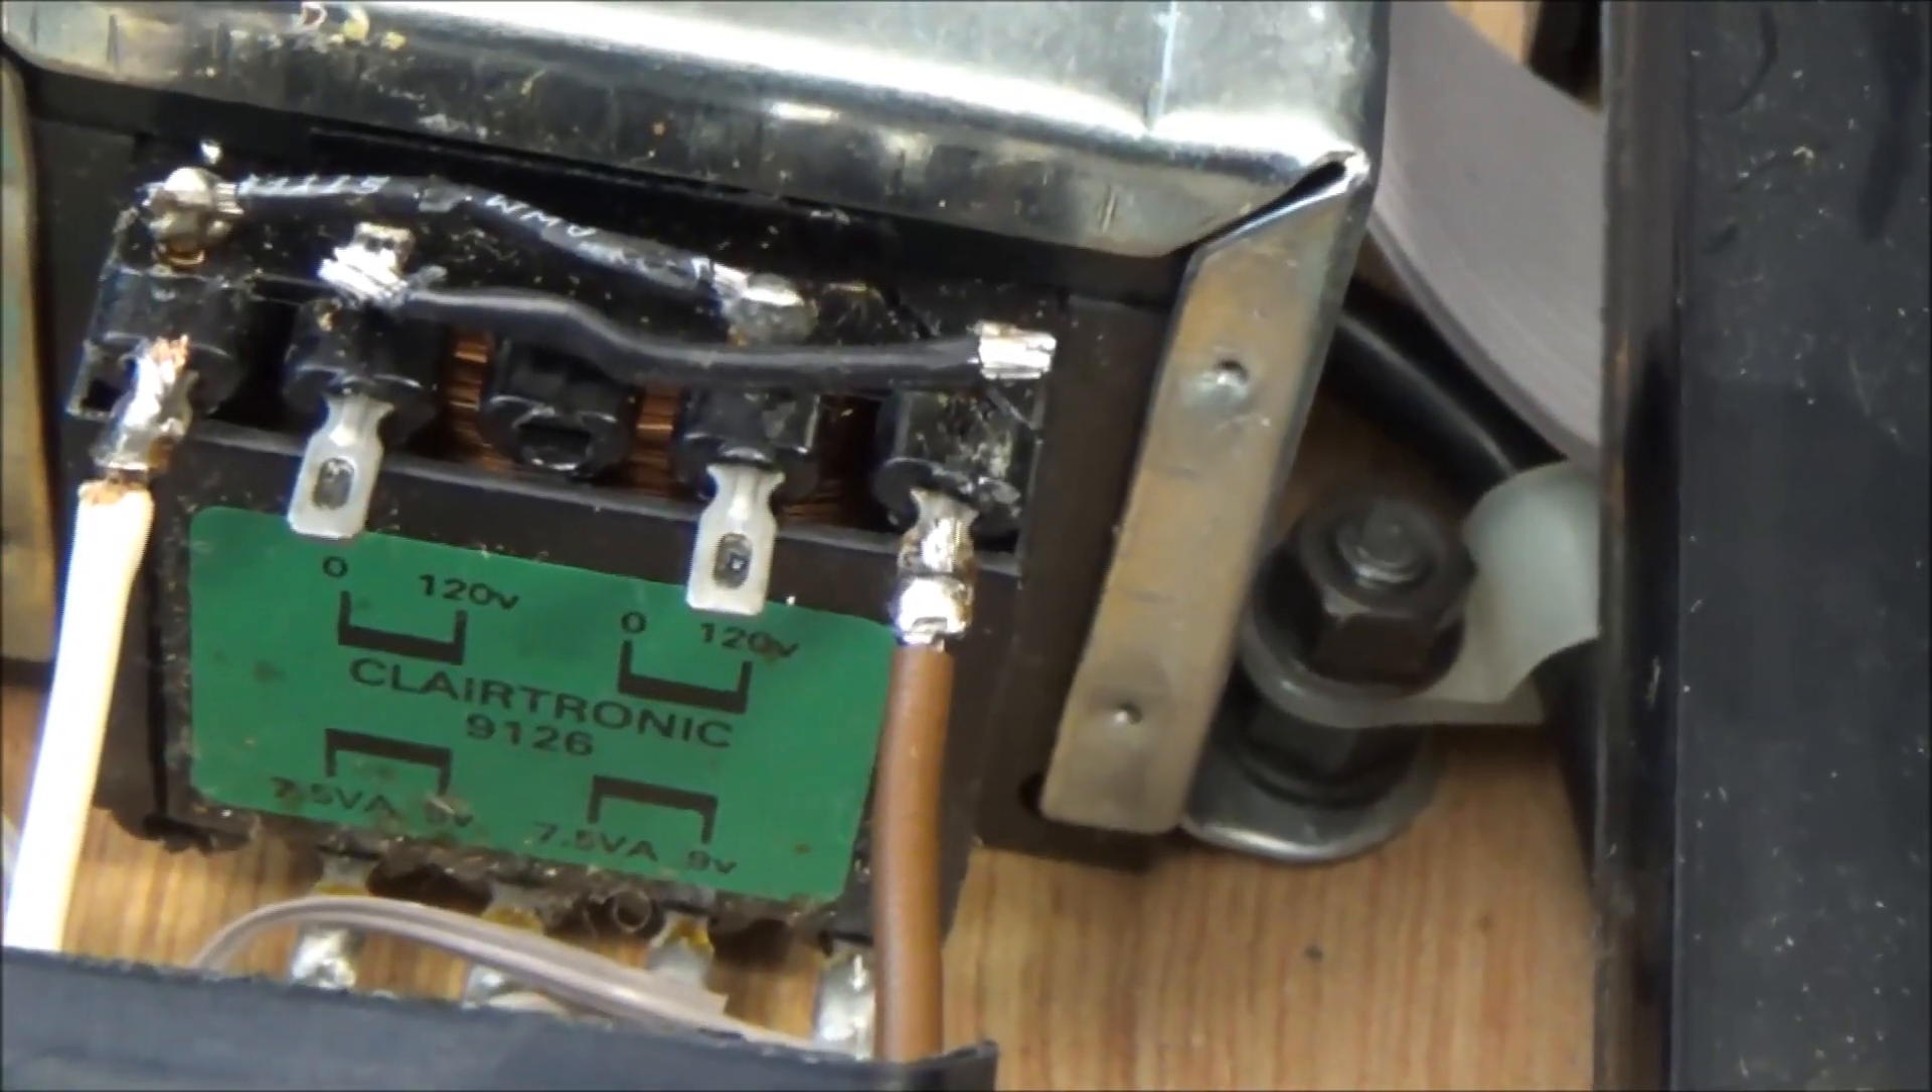And I've added some wires here to put these two primary windings in parallel.